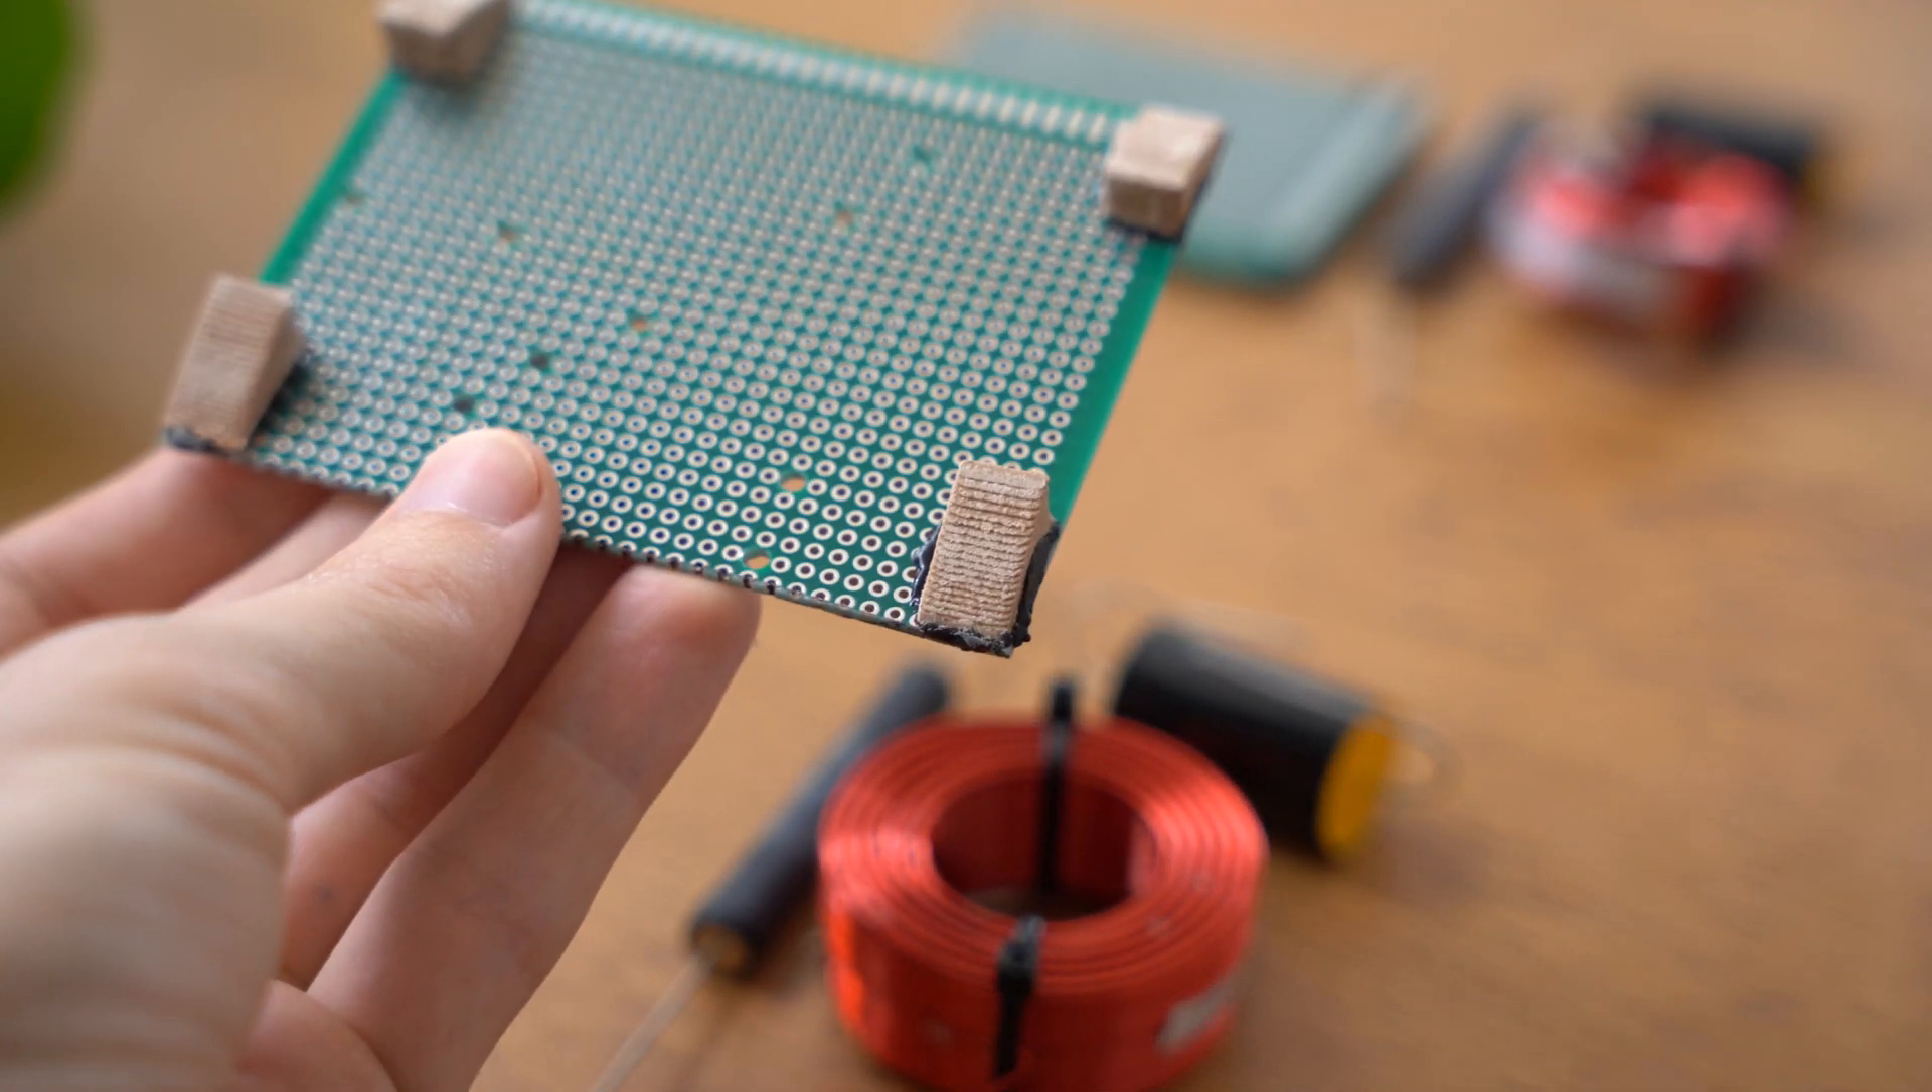On the bottom of the PCB board, I glued on some standoffs which matched the shape of the speaker for a better bonding of the glue.